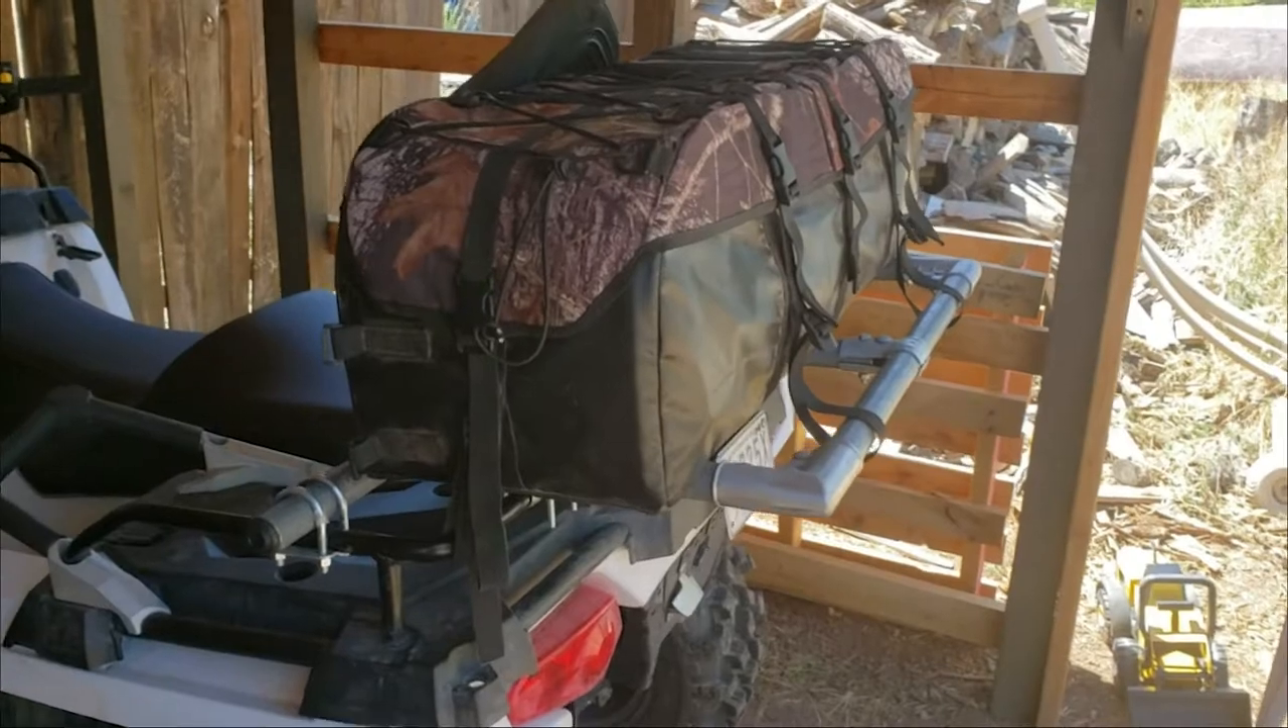Here I've got the rack on.